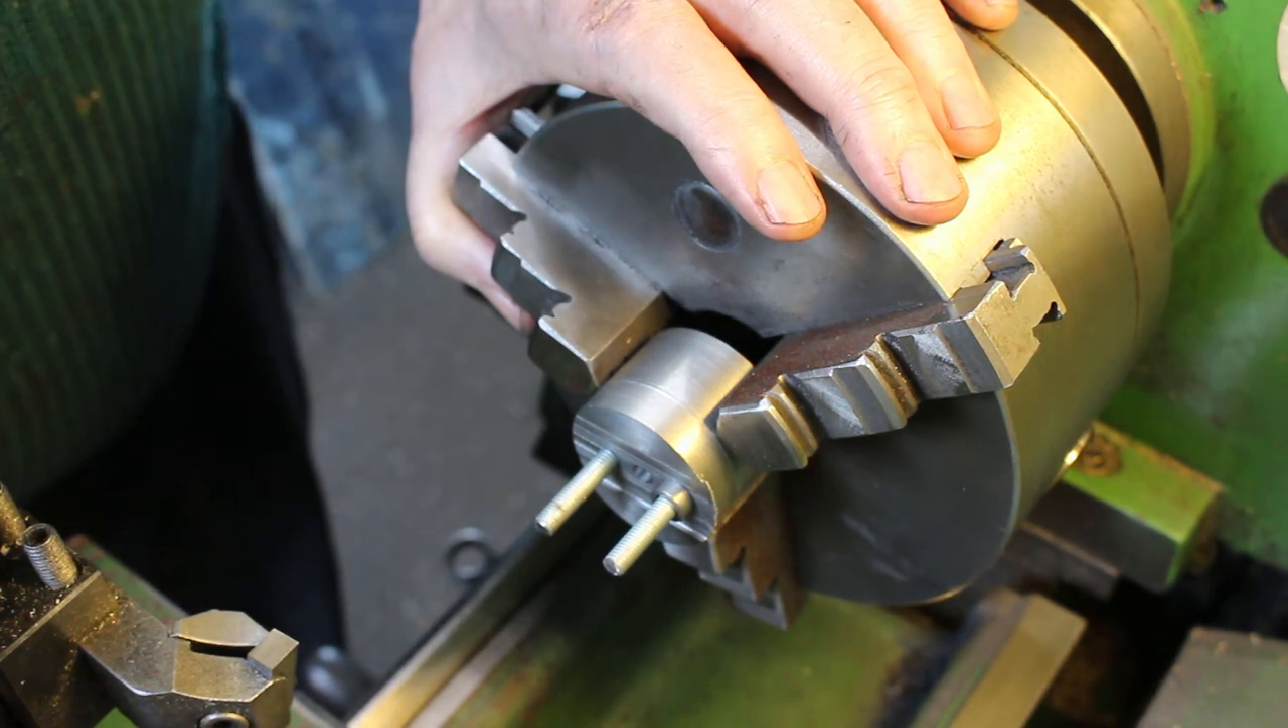Okay so I've made up this little fixture so it's obviously got a couple of bolts through to hold the cranks.